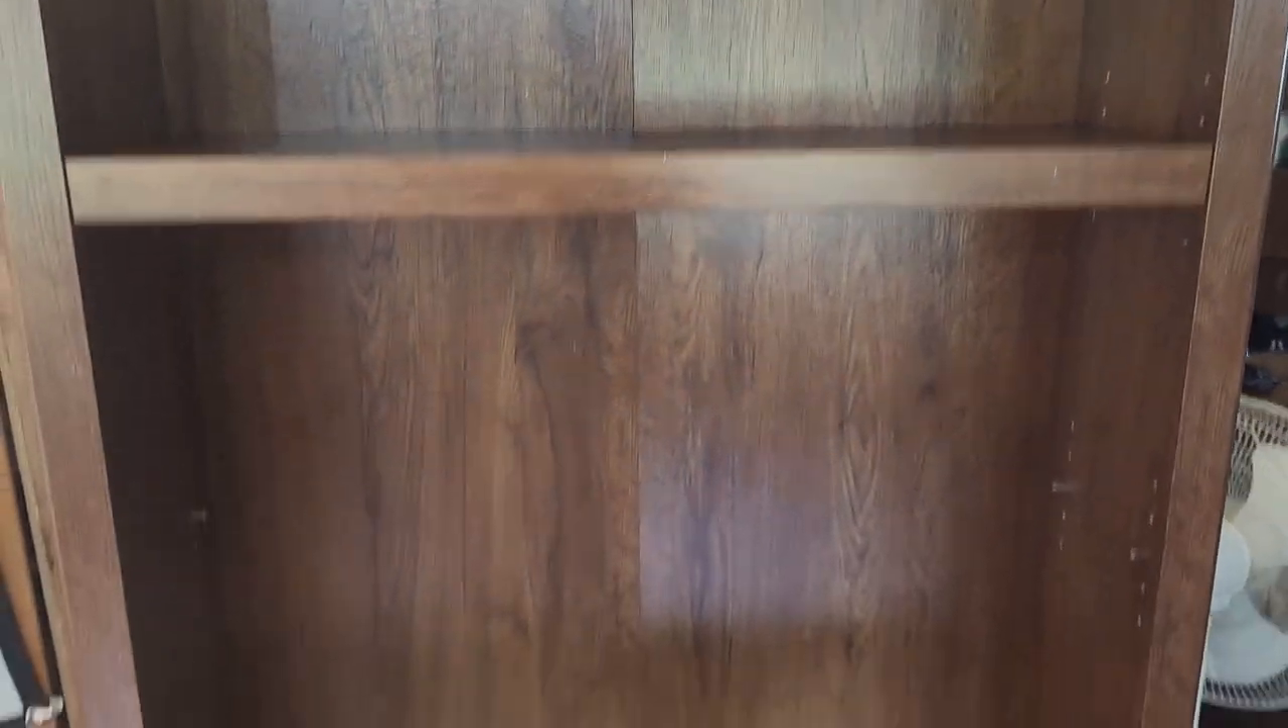Got our first shelf sitting in place.